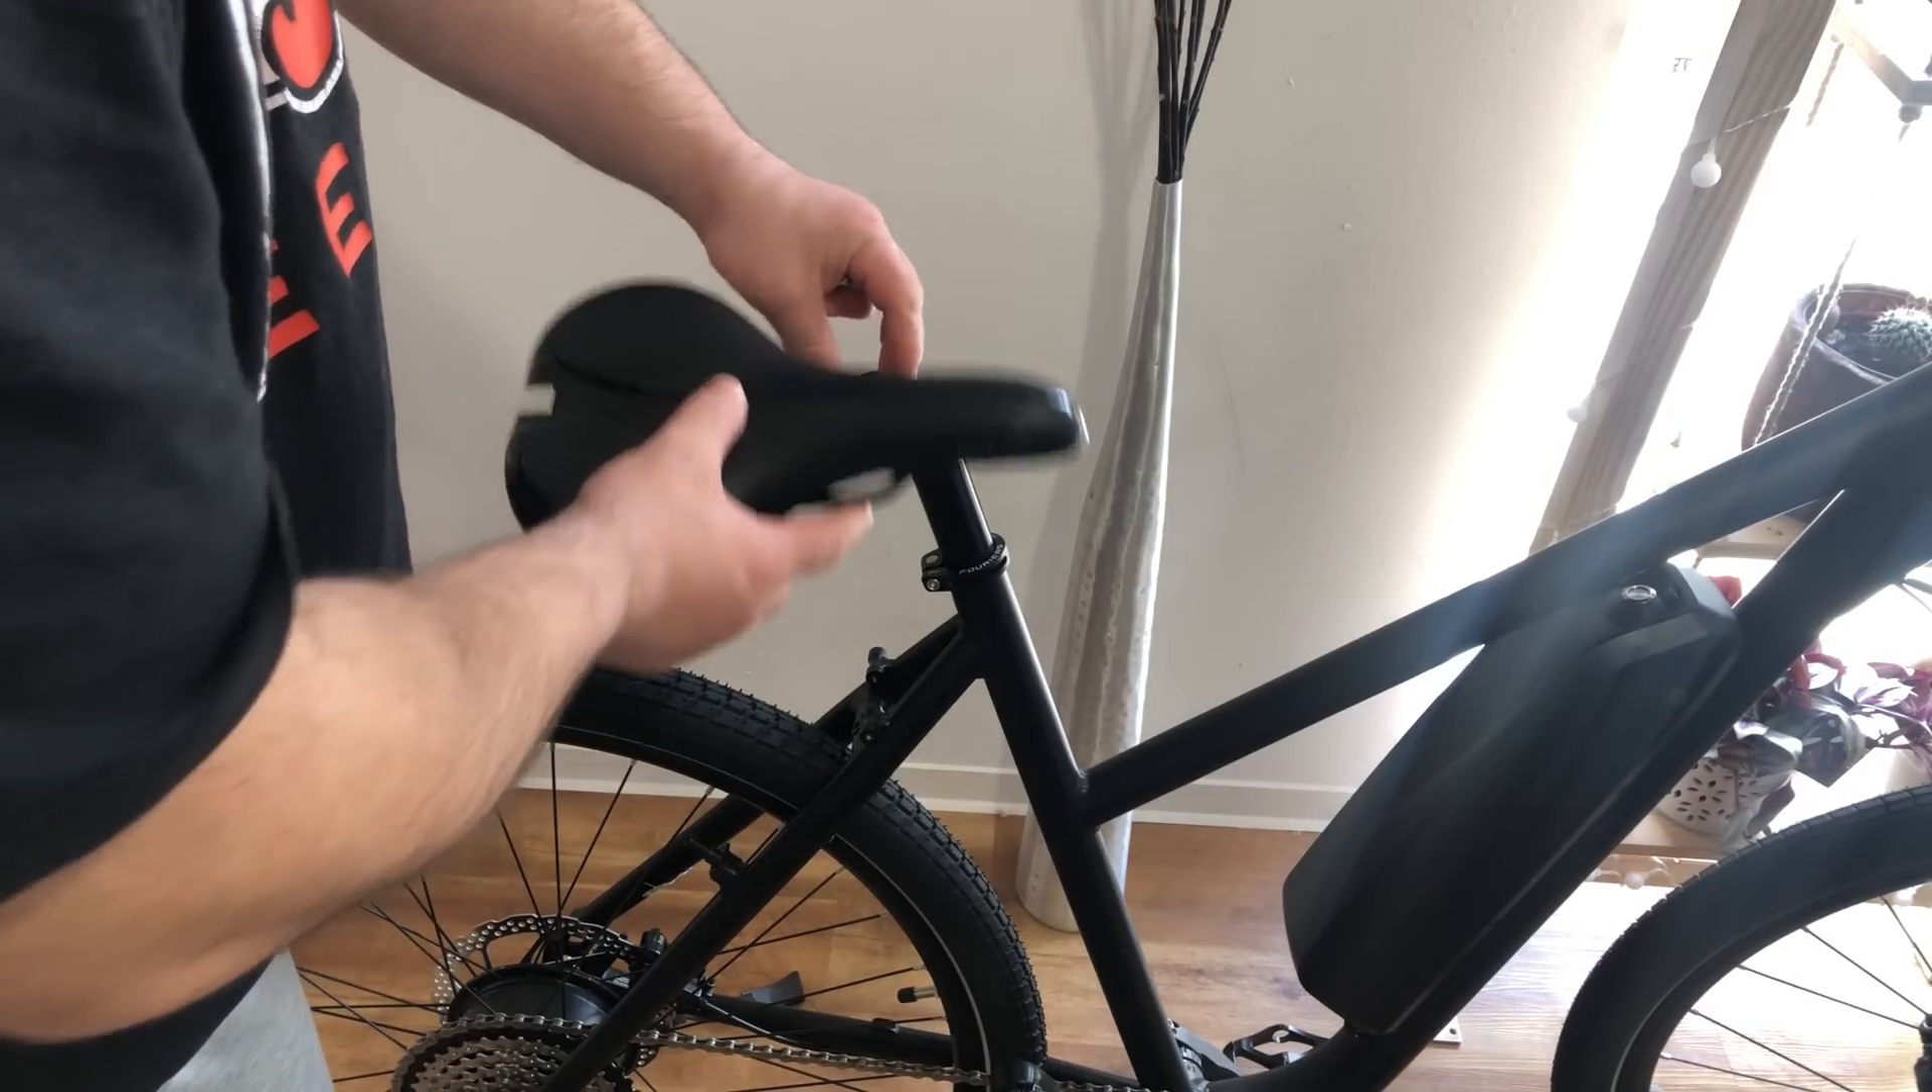Putting the seat on is the last thing I need to do before I am finished and ready to drive the e-bike.